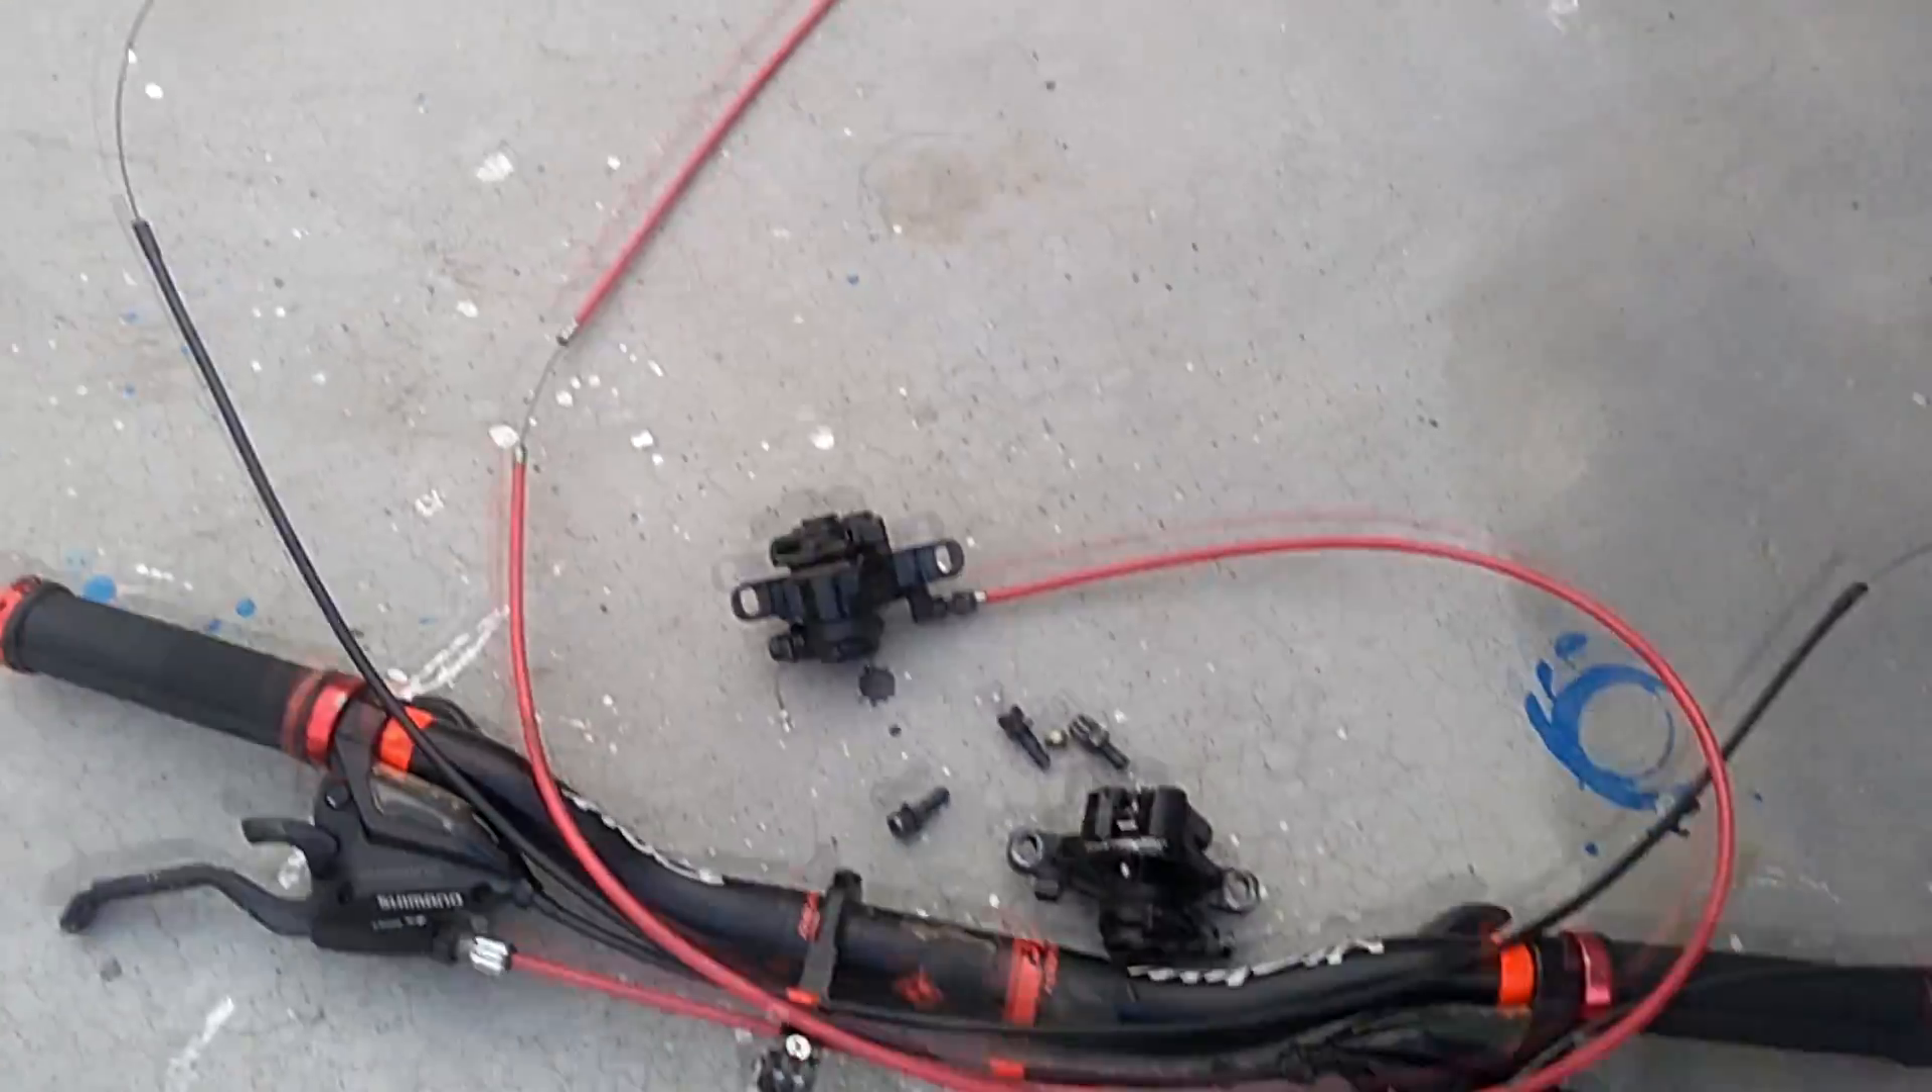So guys as you can see i have removed the entire set the whole handlebar brake and shifter combo set and the grips all are removed from the bike.